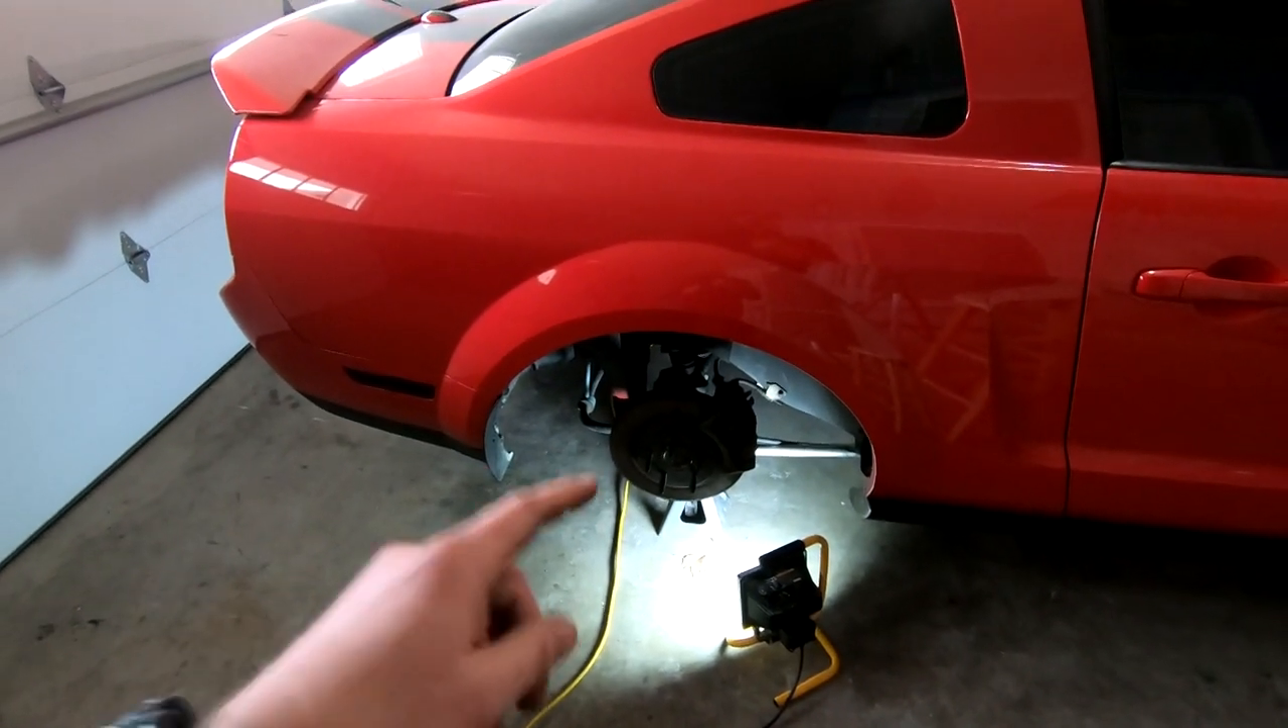Wheels are off. I'm going to leave the brakes on for now.